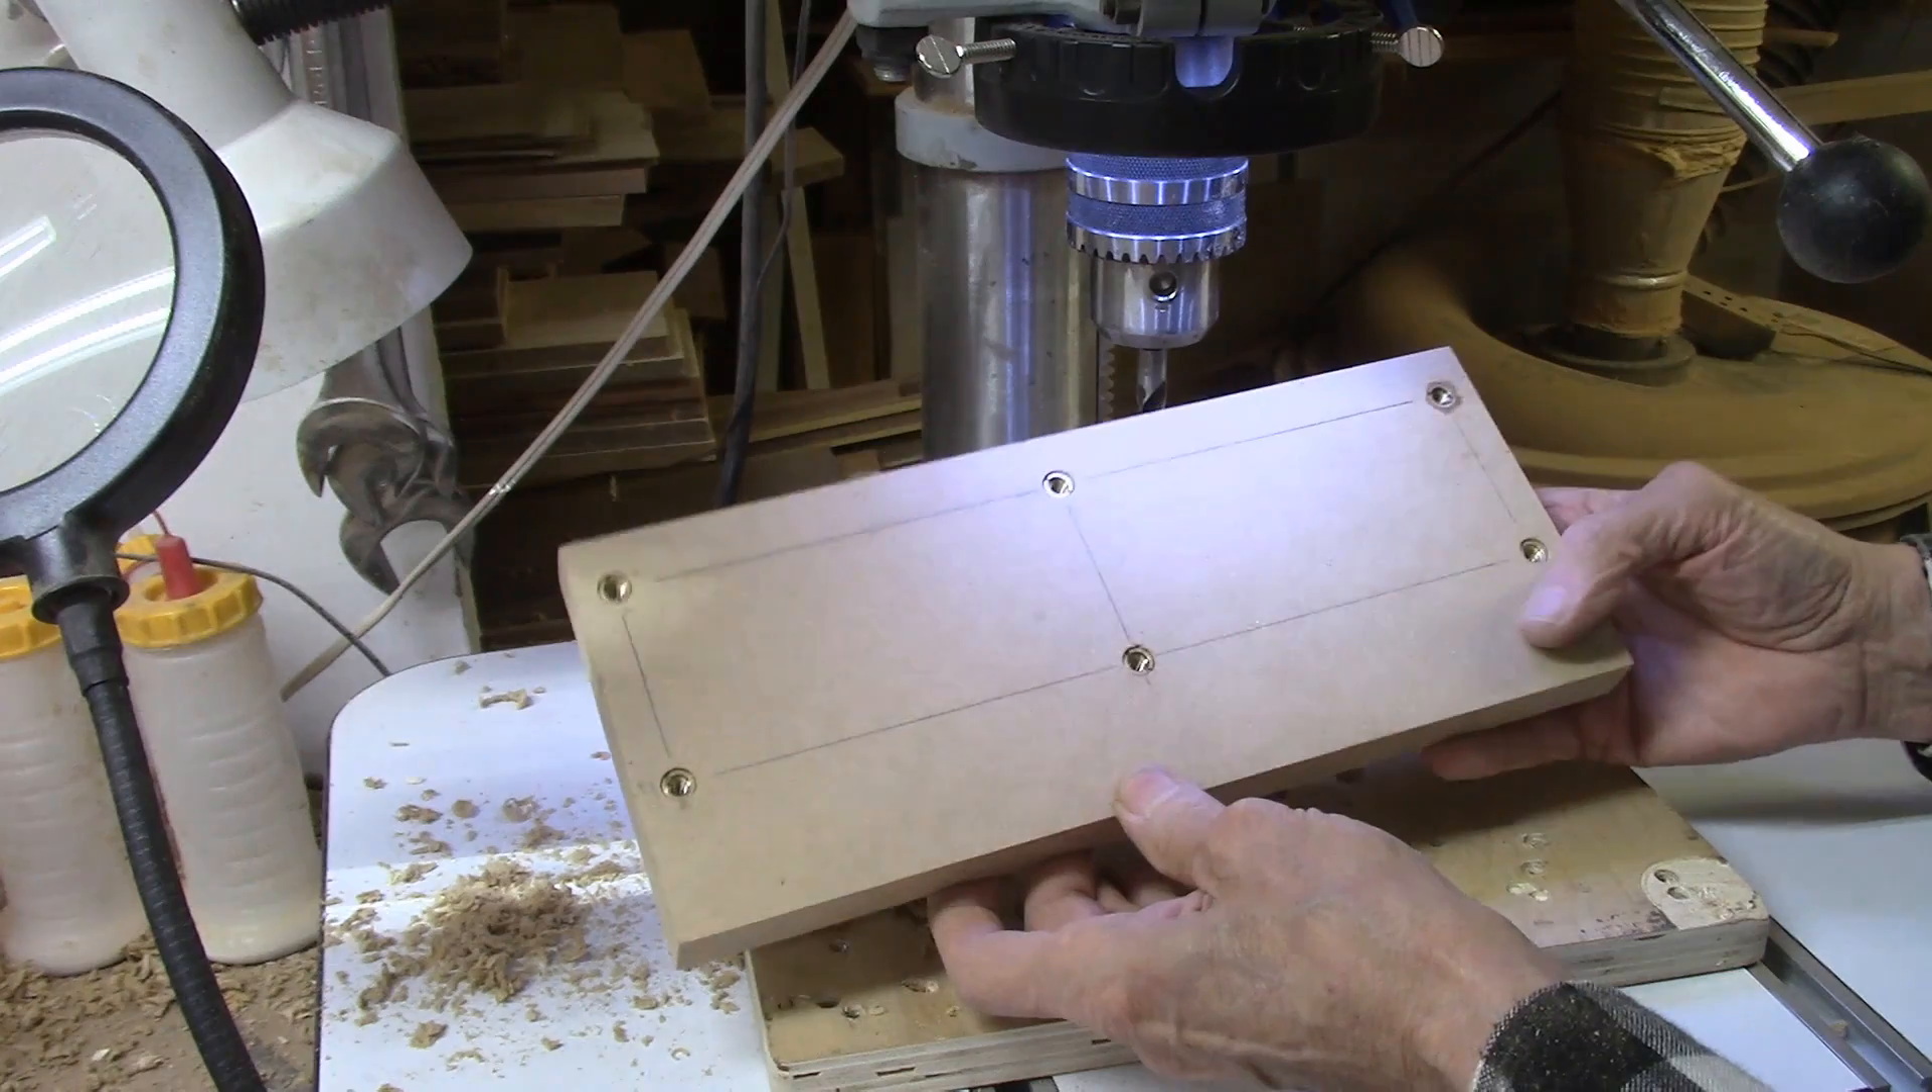And I've already inserted the inserts in here. So this board is all ready to mount on the carriage on the AccuSlices system.